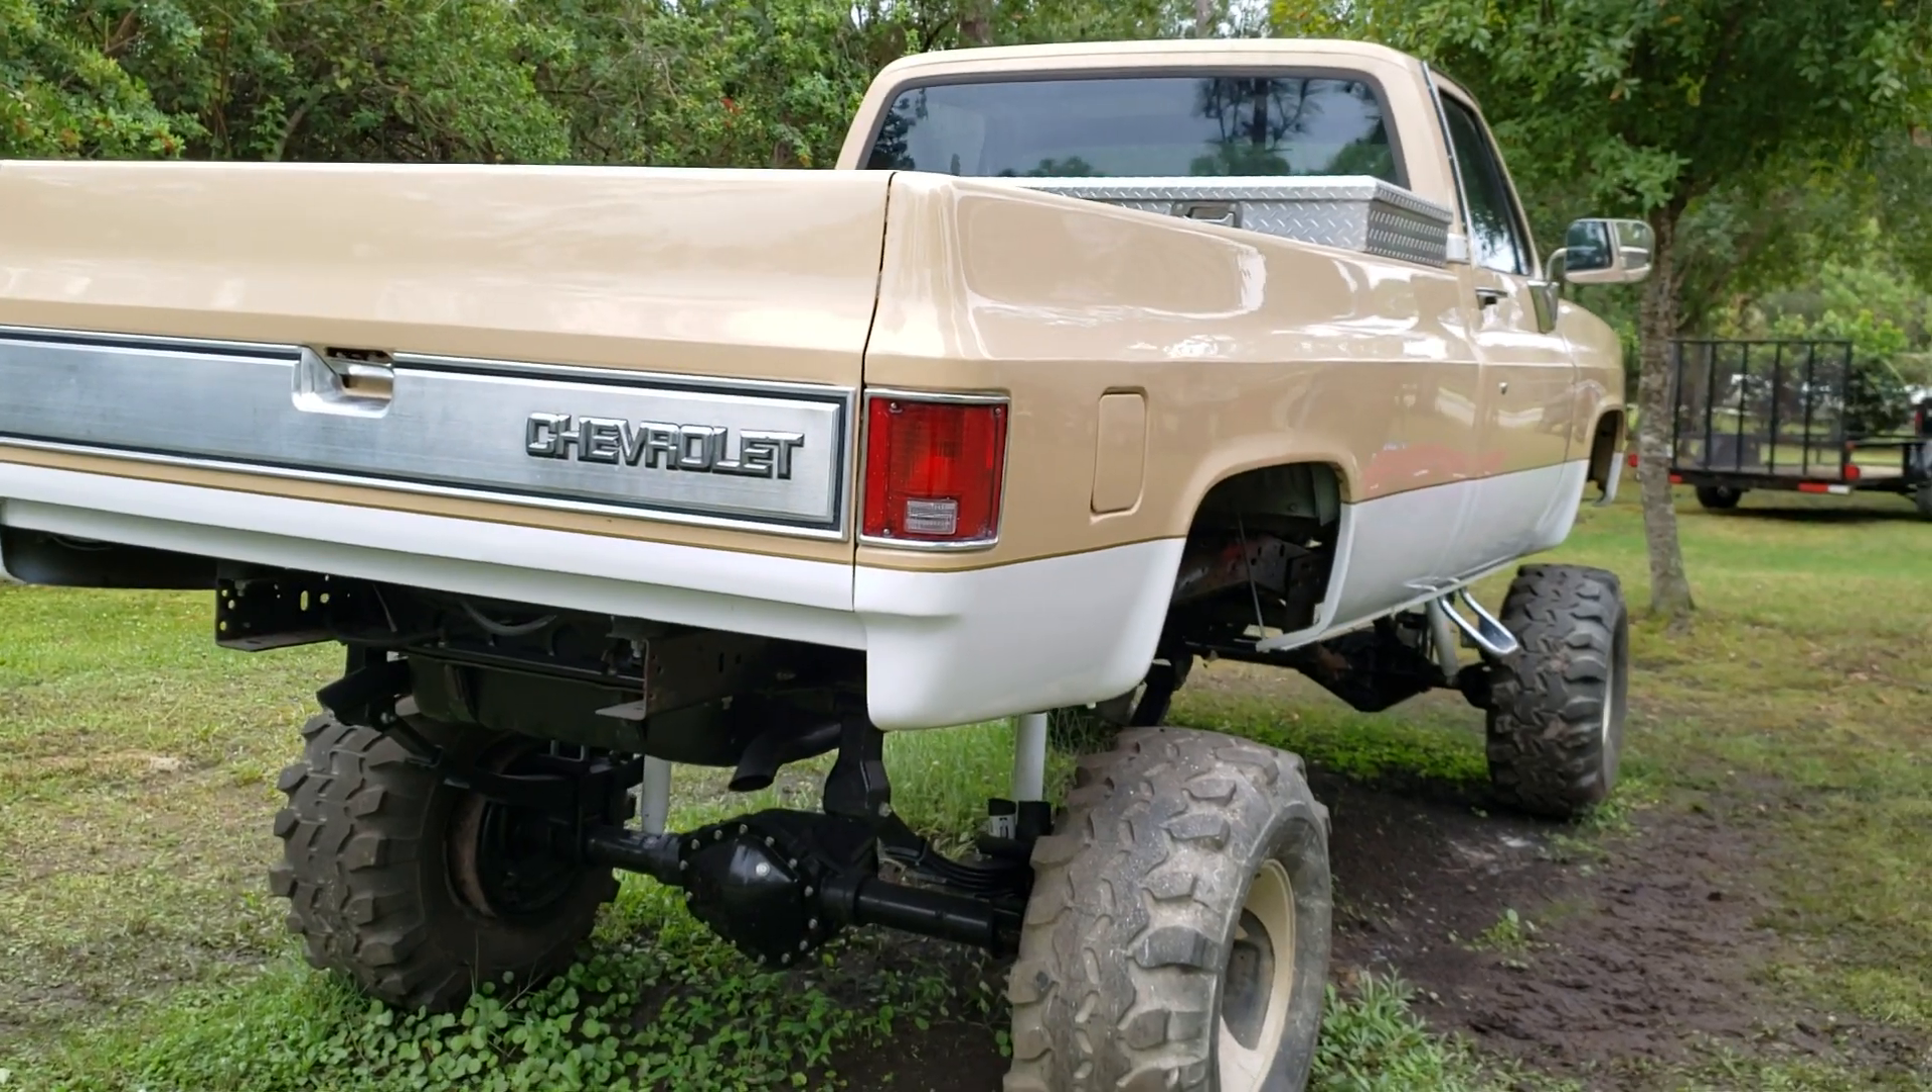I just got to put the bumpers back on.